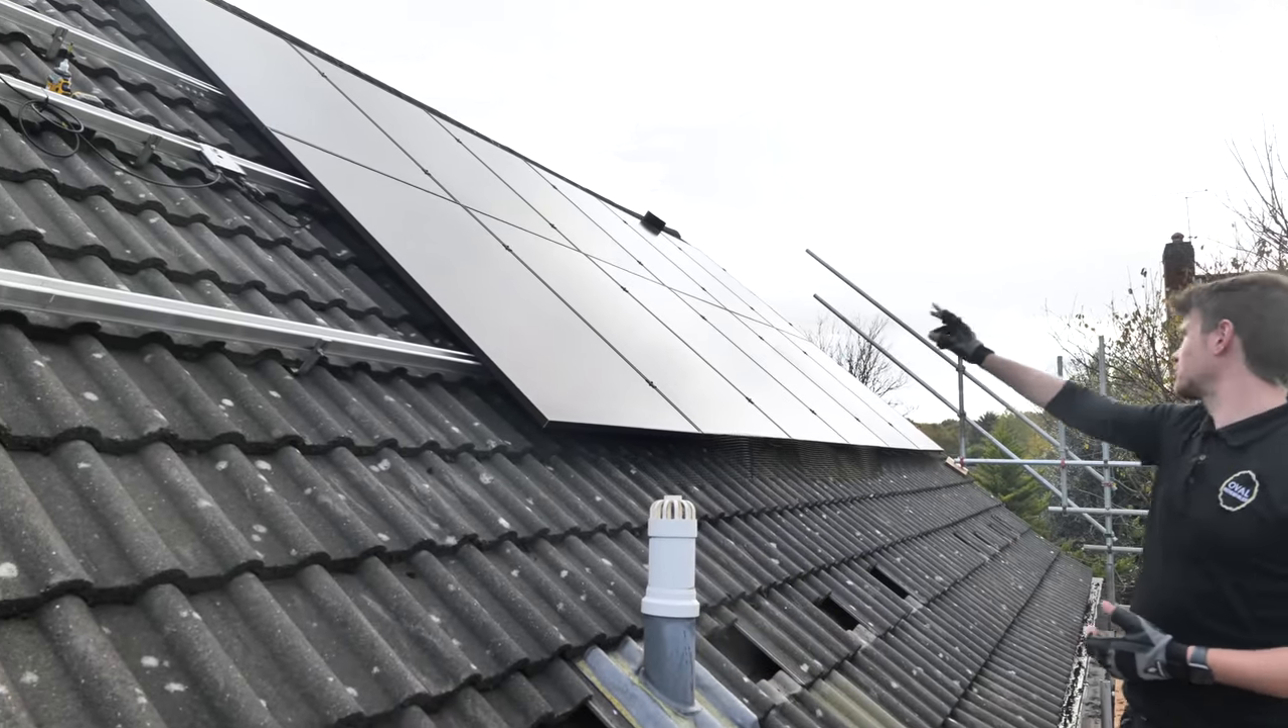You can see here we've got majority of the panels on i think there's 12 one two three four five six there's 12 panels on here already we've got 20 of these going on.